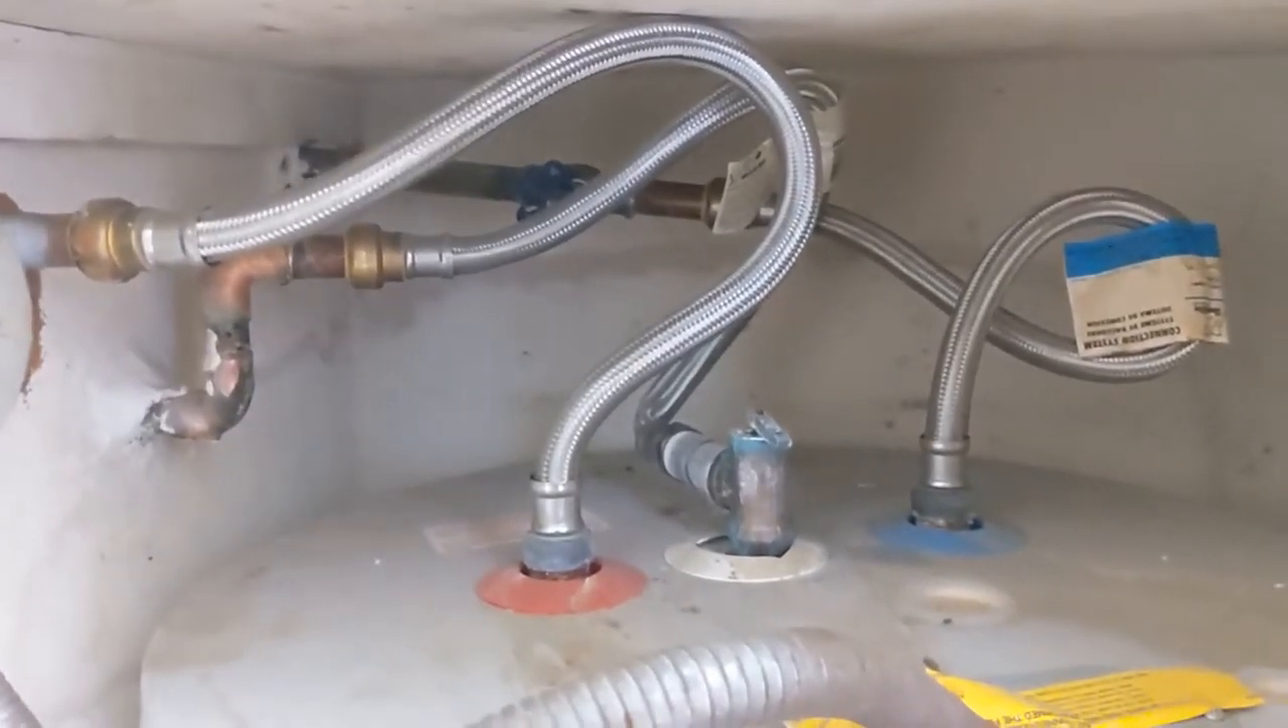All right, we've got the new hoses on. It wasn't too bad.